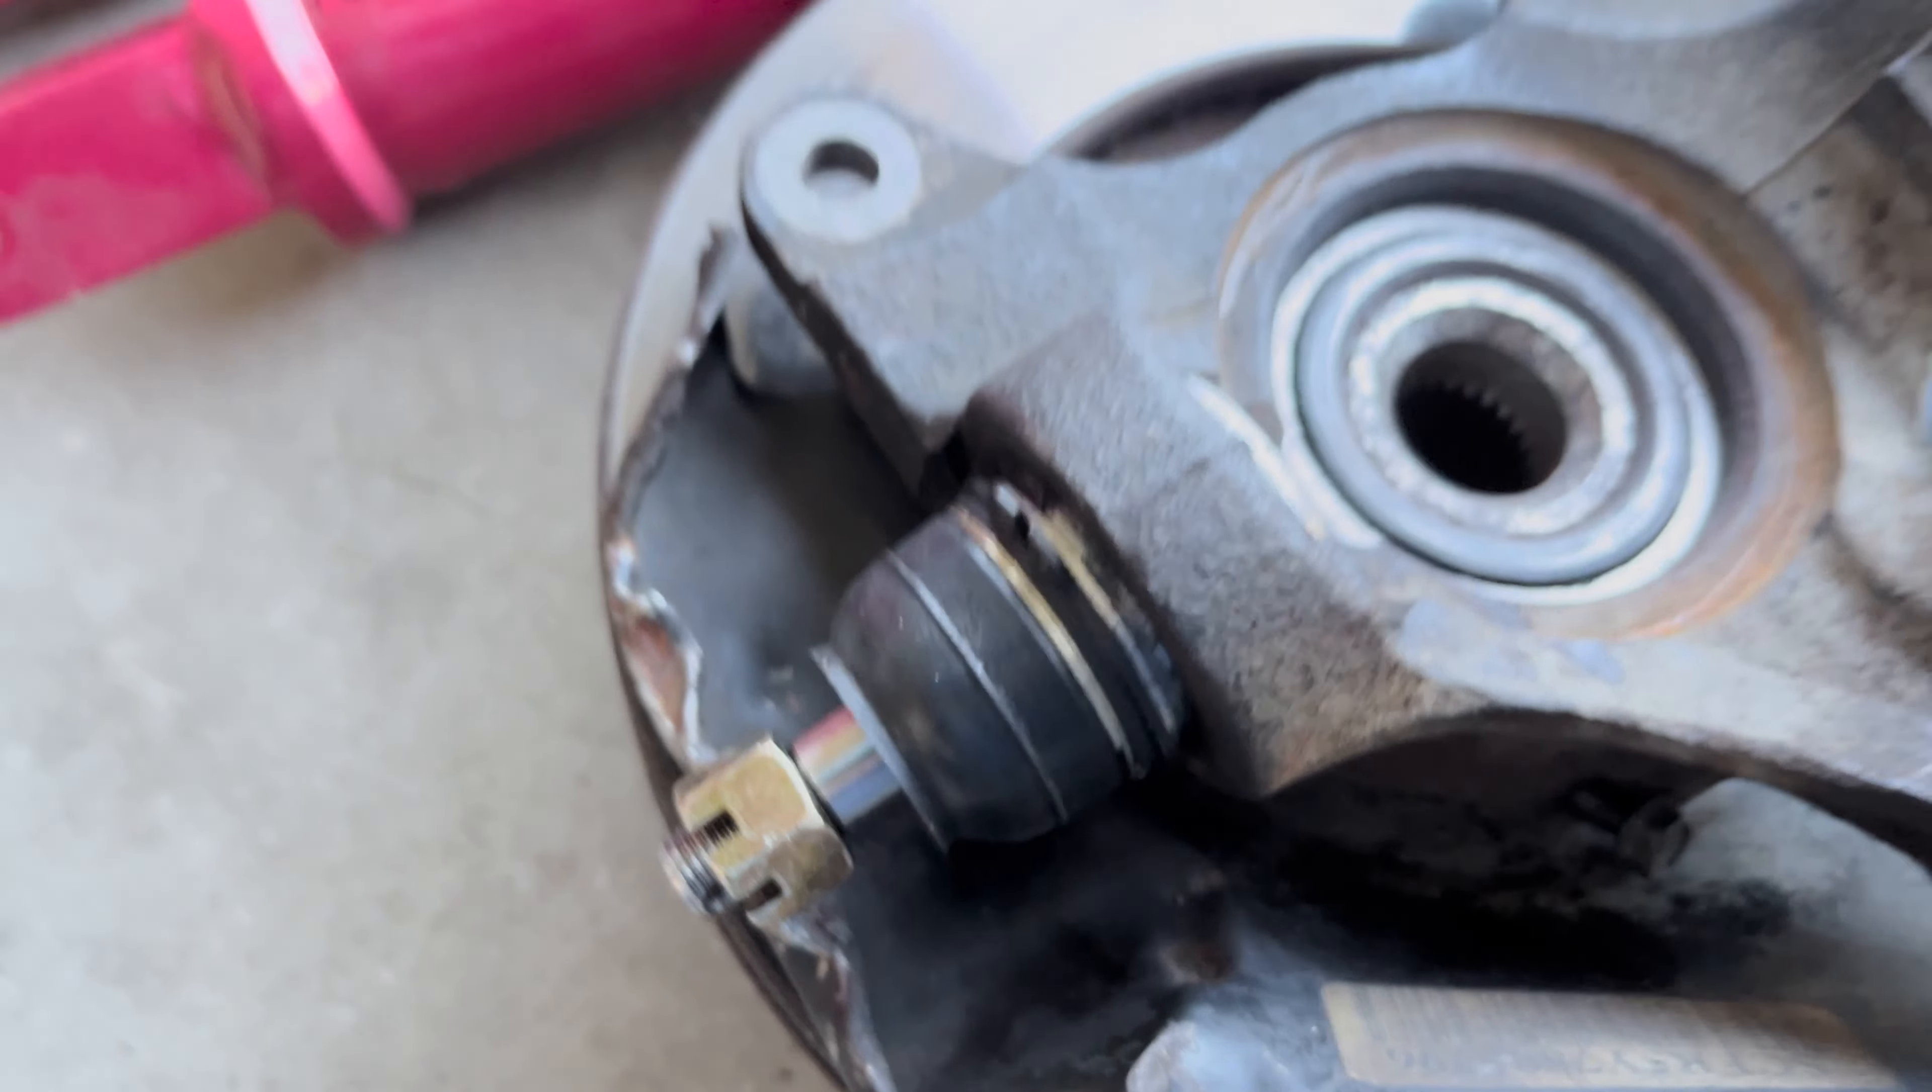The new ball joint is pressed in.